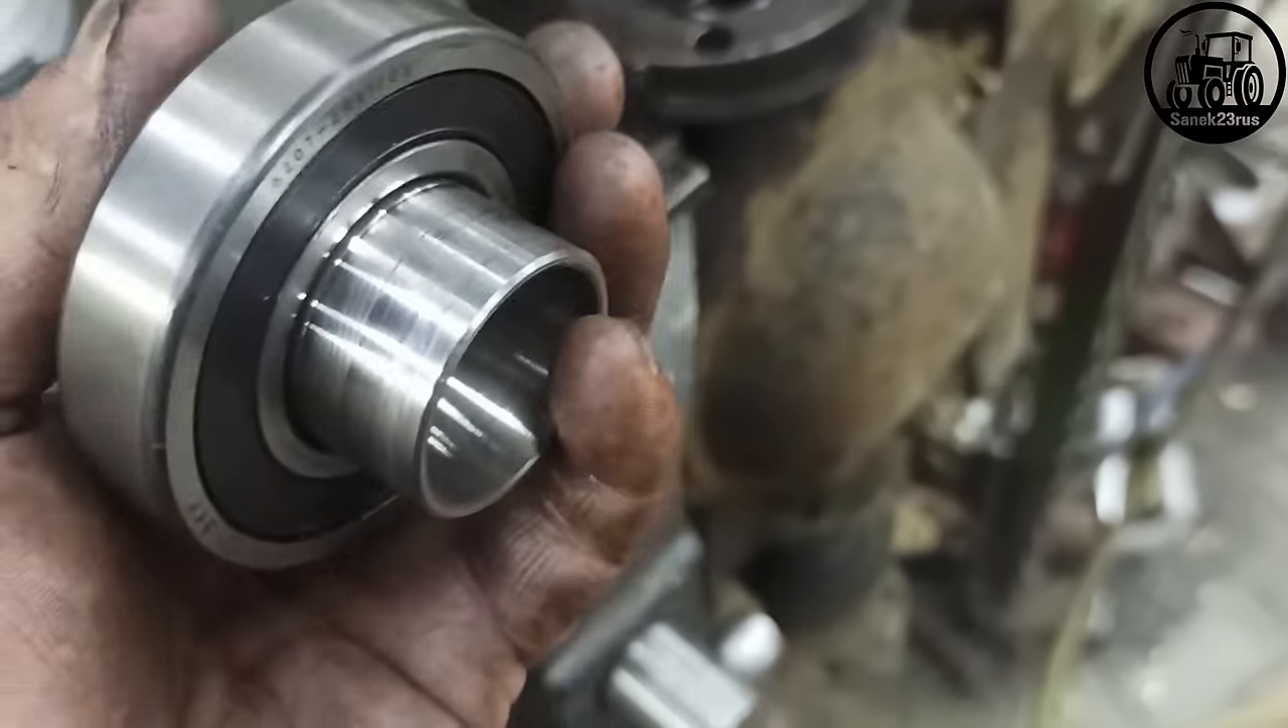Втулка запрессована в подшипник здесь крышек нету крышки сделаем.